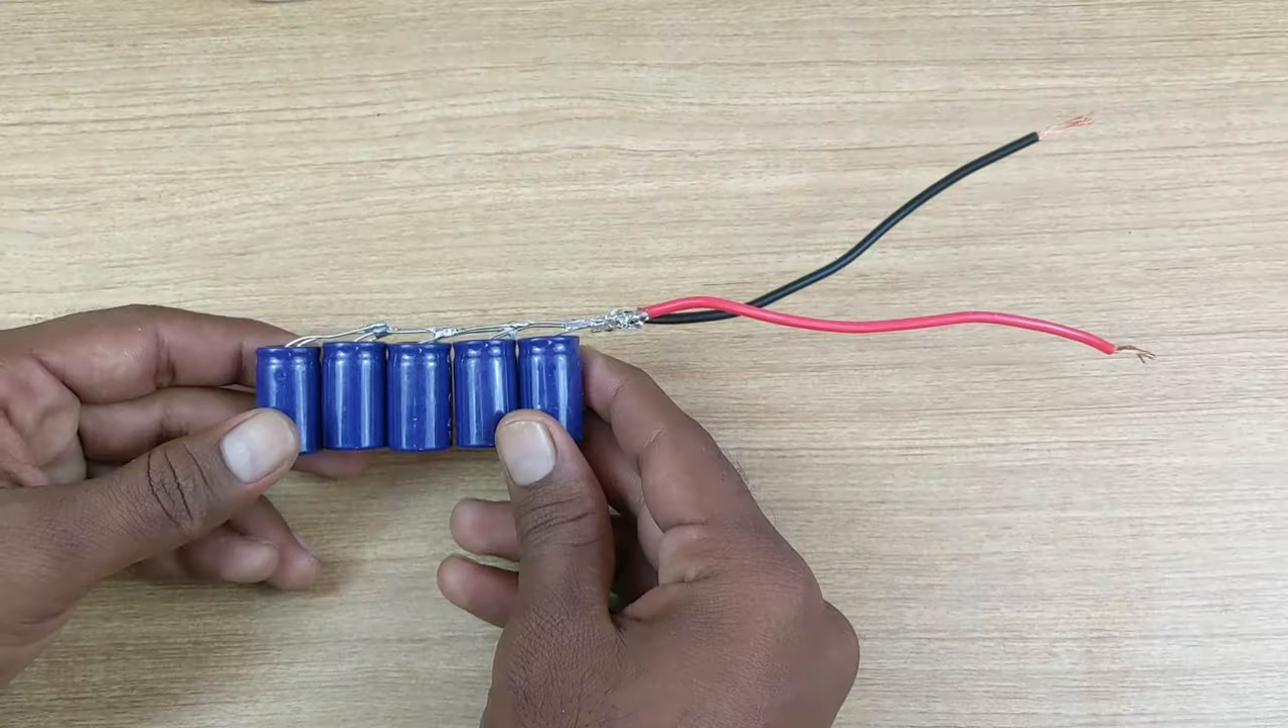यह देखी मैंने capacitor के दो terminal में दो वायर connect कर दिये हैं।